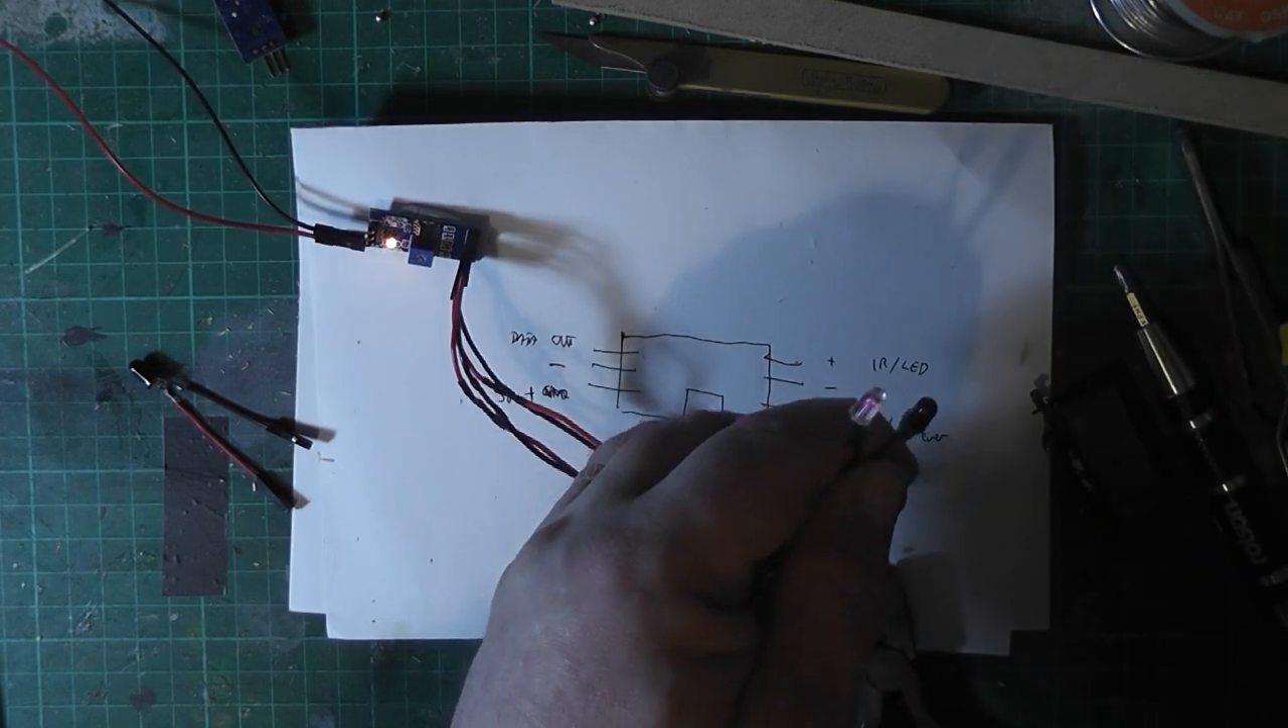Right so i've just wired up these leads to the sensor and we'll make sure it works.